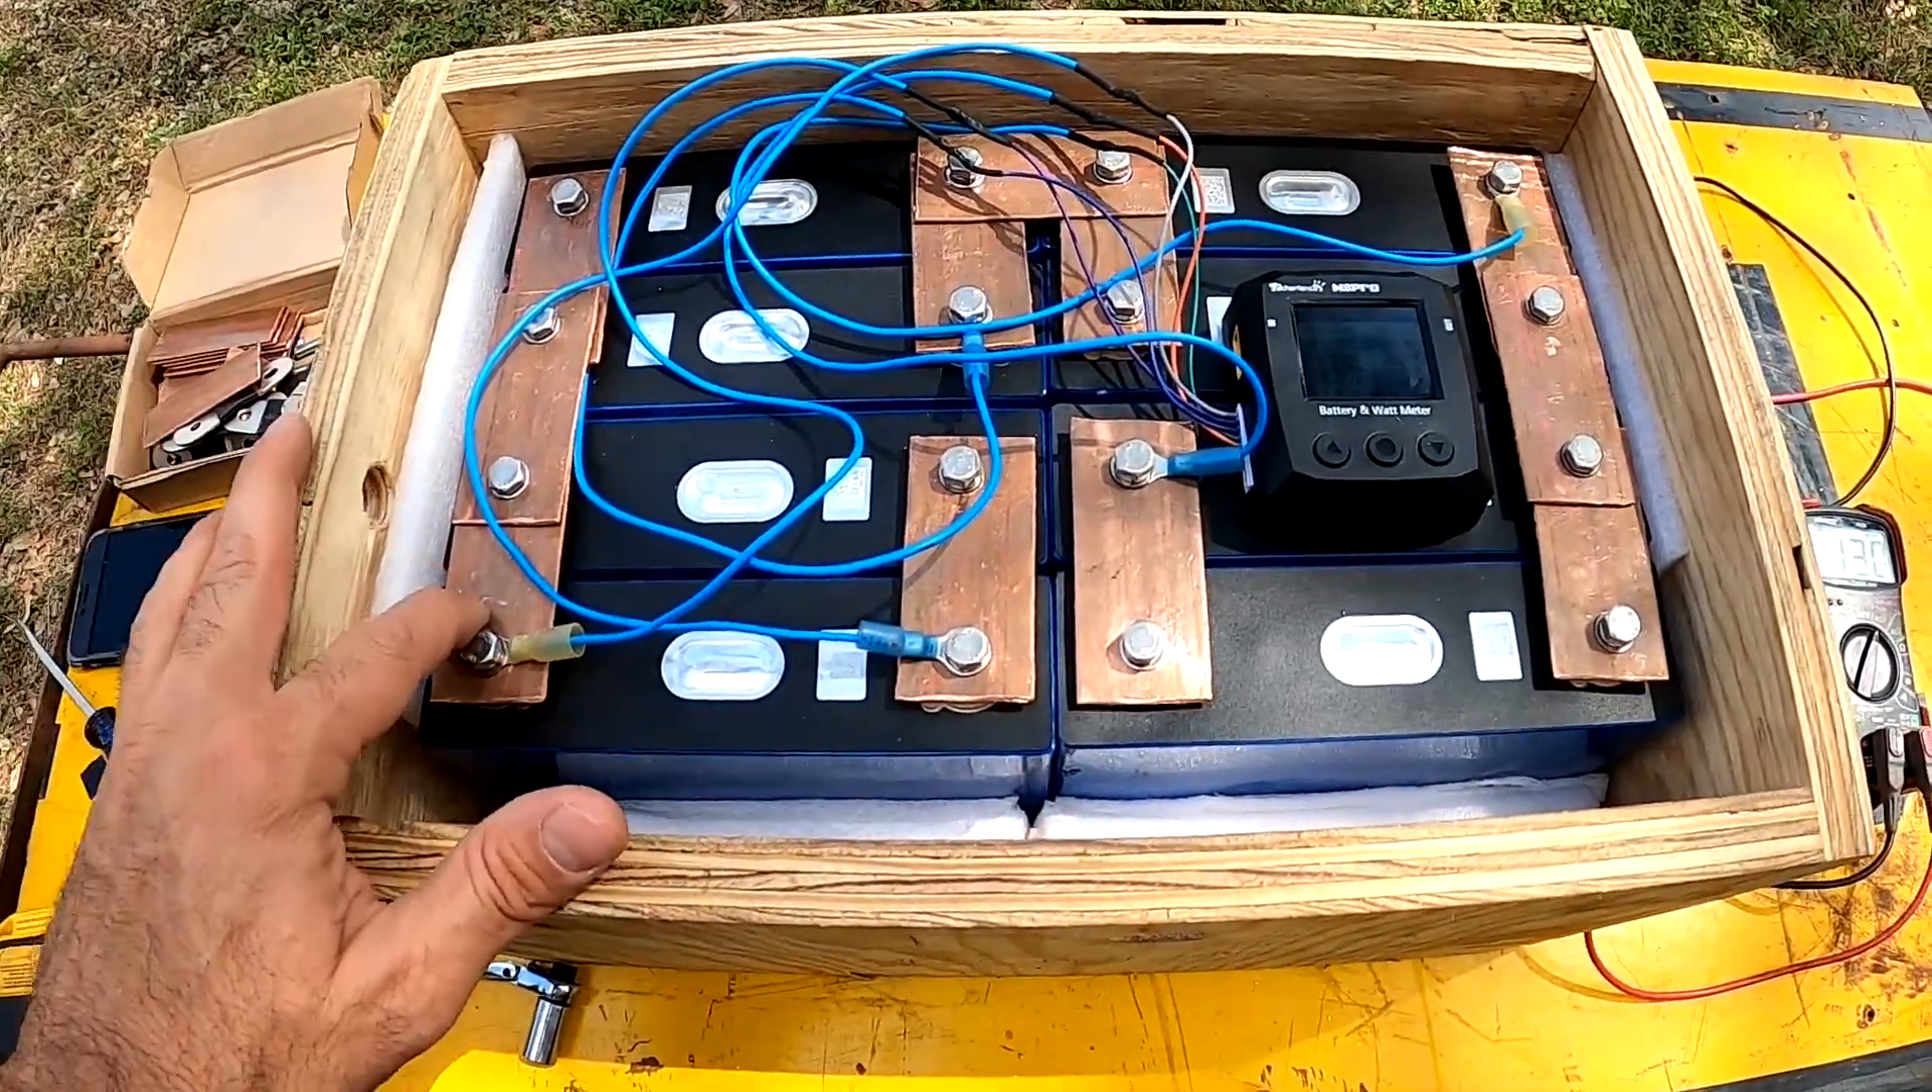So i have the batteries in the box and i have the bus bars all put on it.